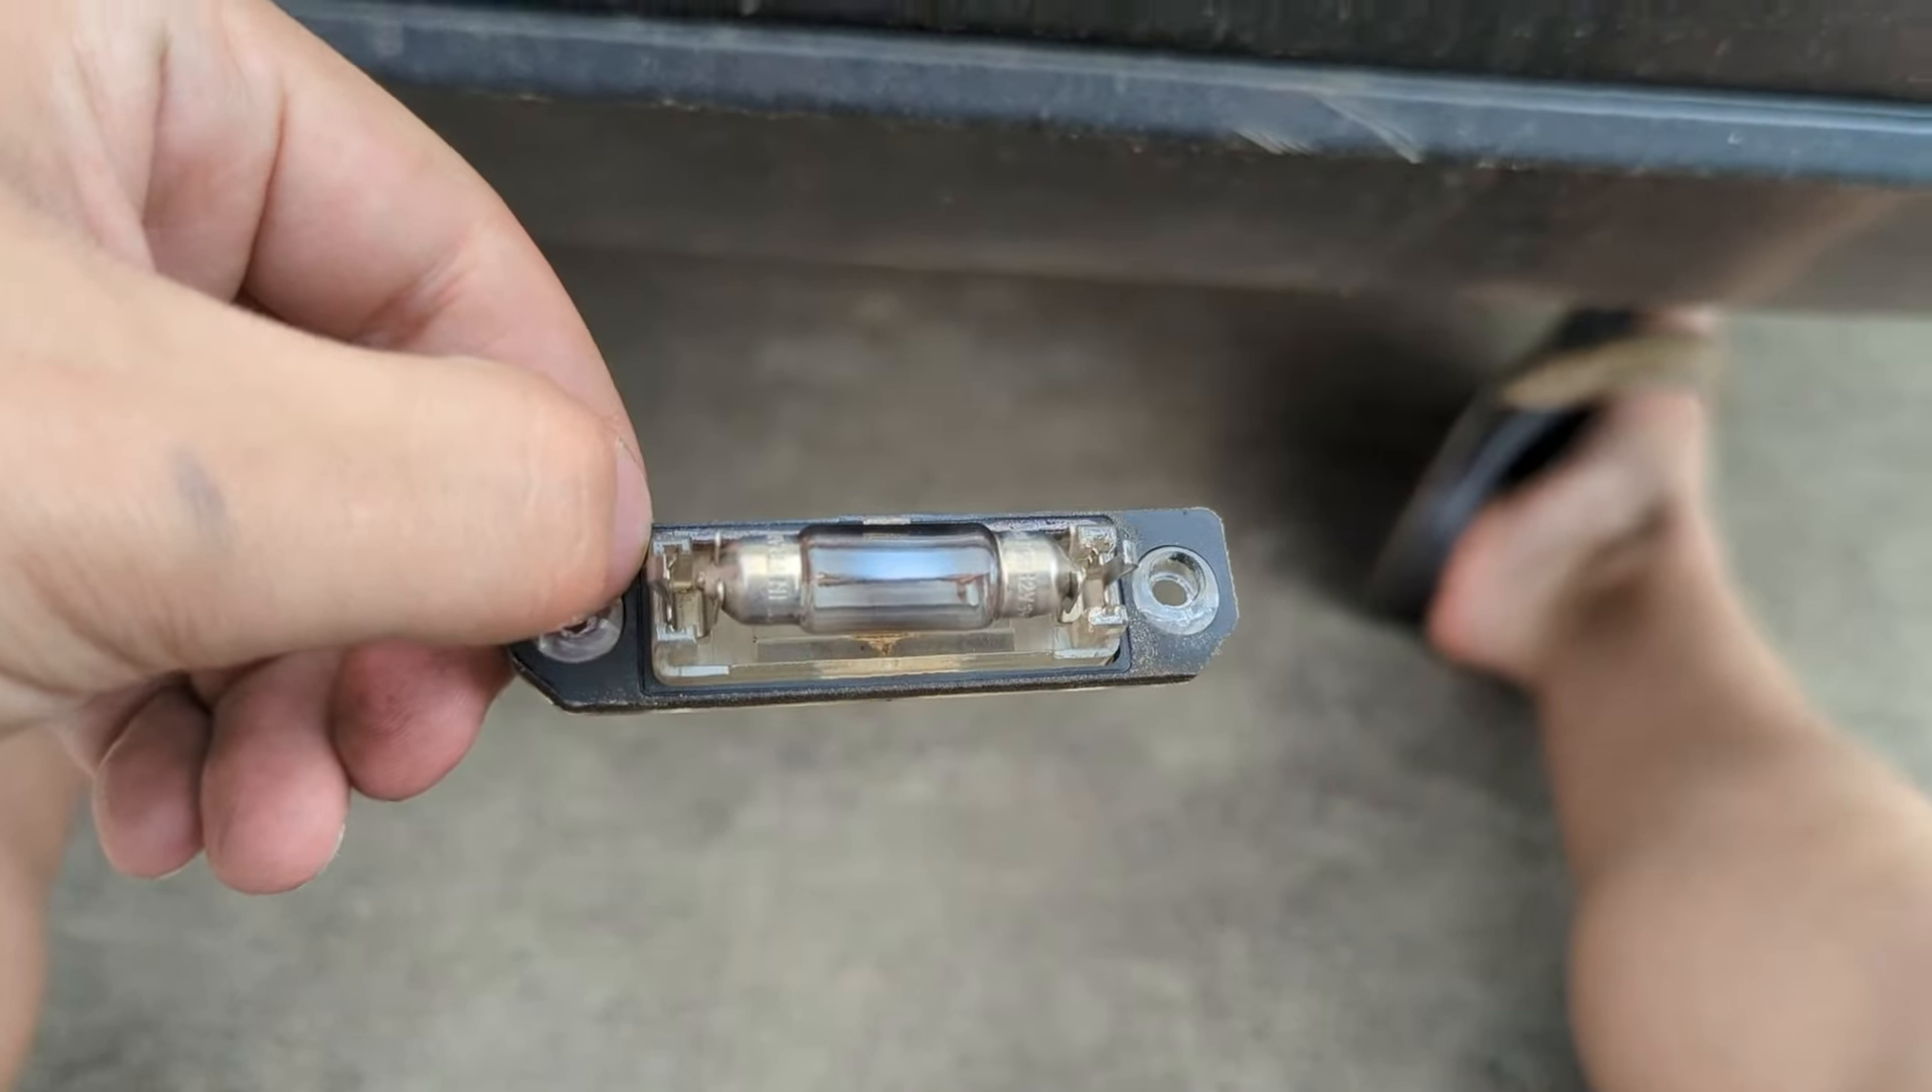So the lens comes out with a little bit of prying. There it goes. There's the little bitty bulb.